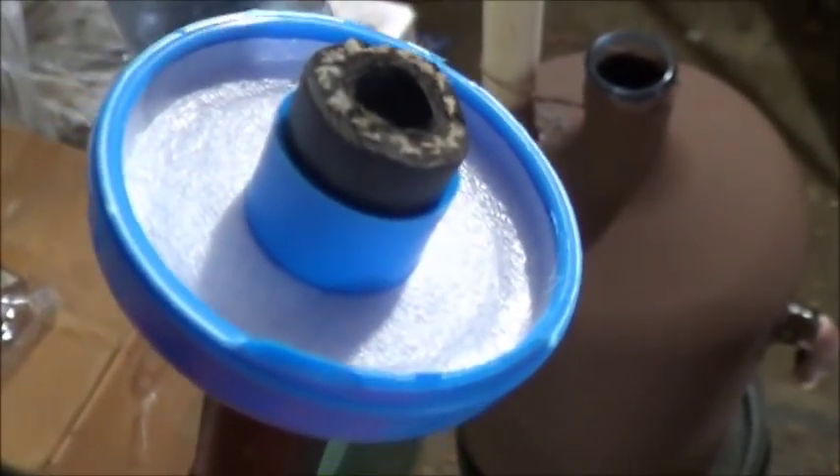Now, I found a piece of radiator hose that worked even better than the clear tubing that I had in mind. It fits perfectly through the pop -out center of the water bottle cap.